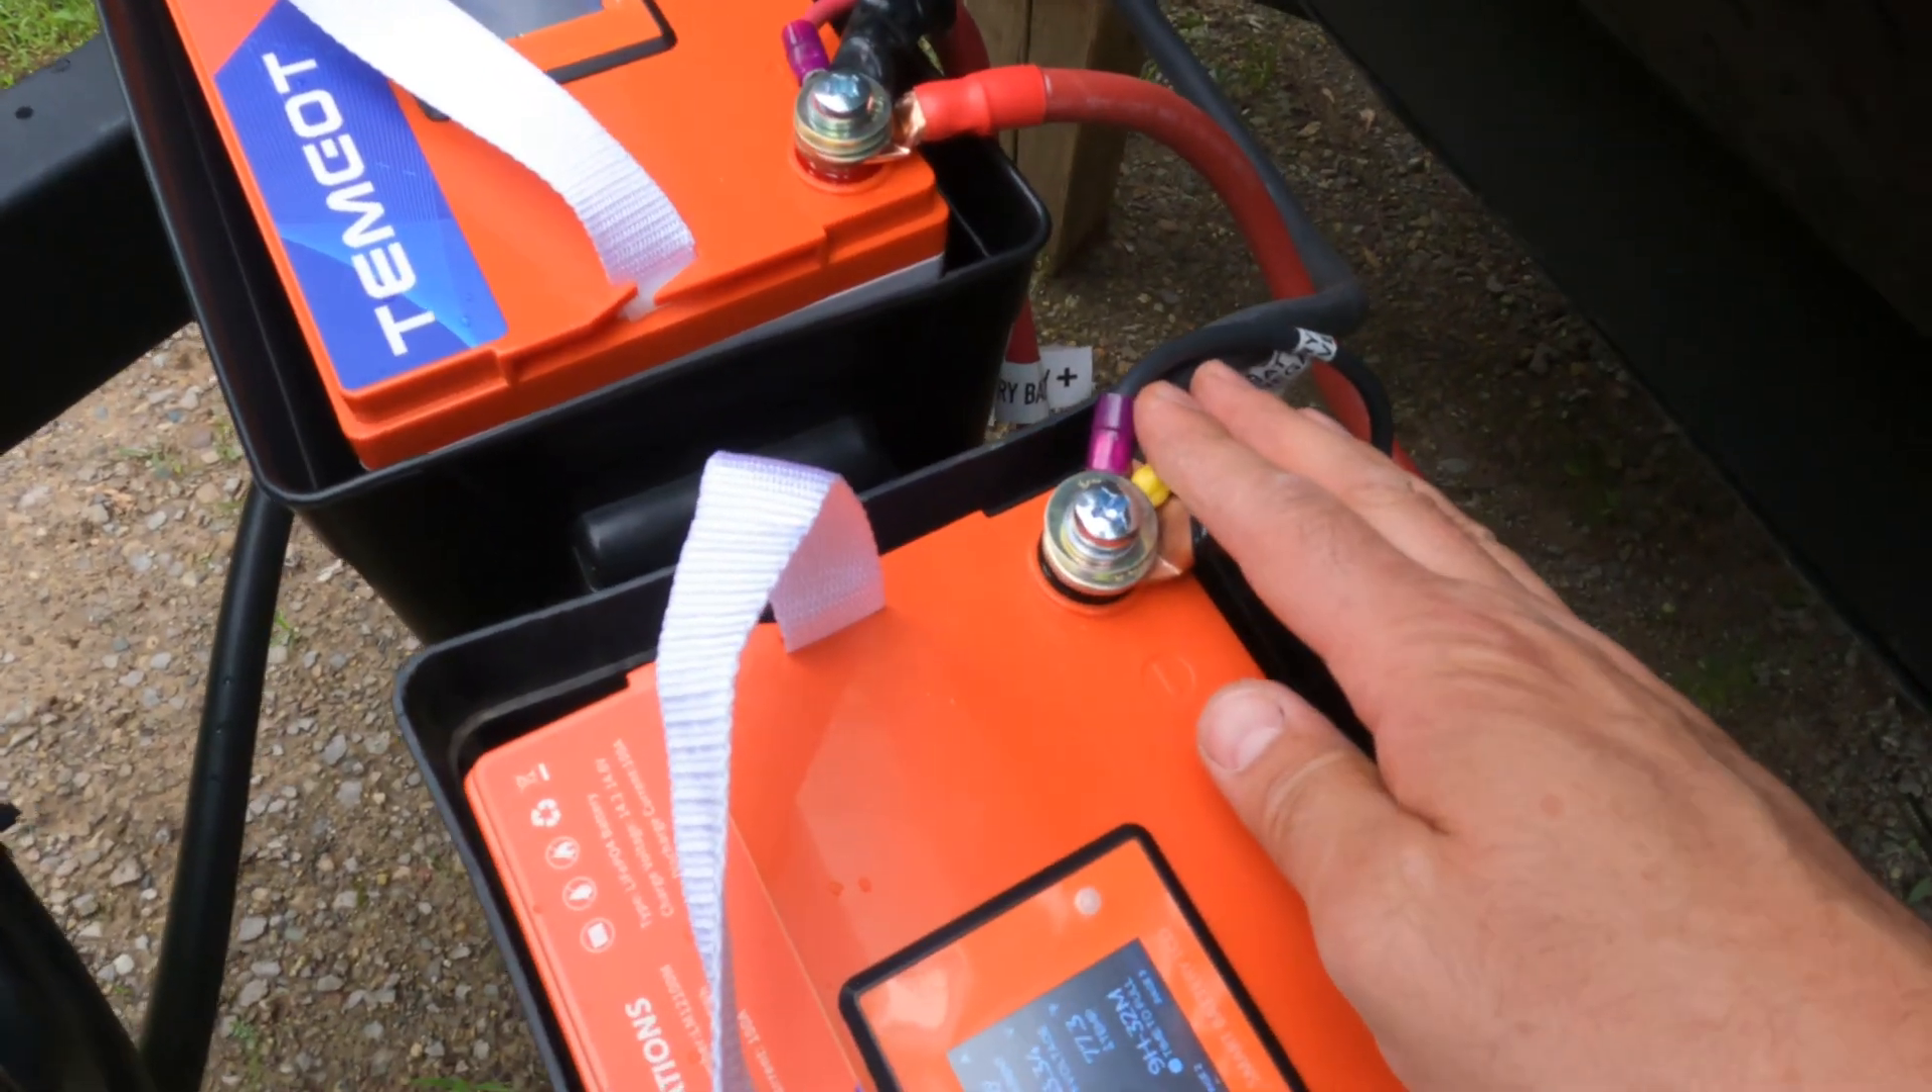Right guys so i have all my cables hooked up.